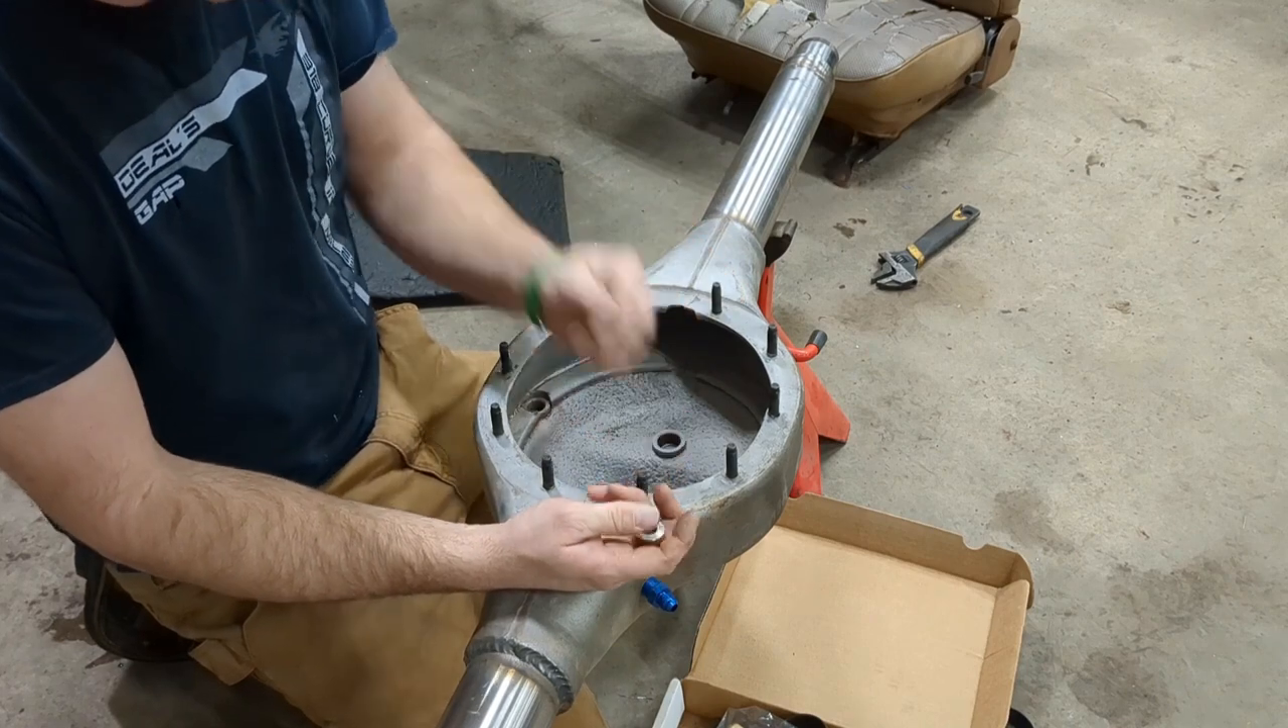Alright, so I just went ahead and got the studs installed in the housing.